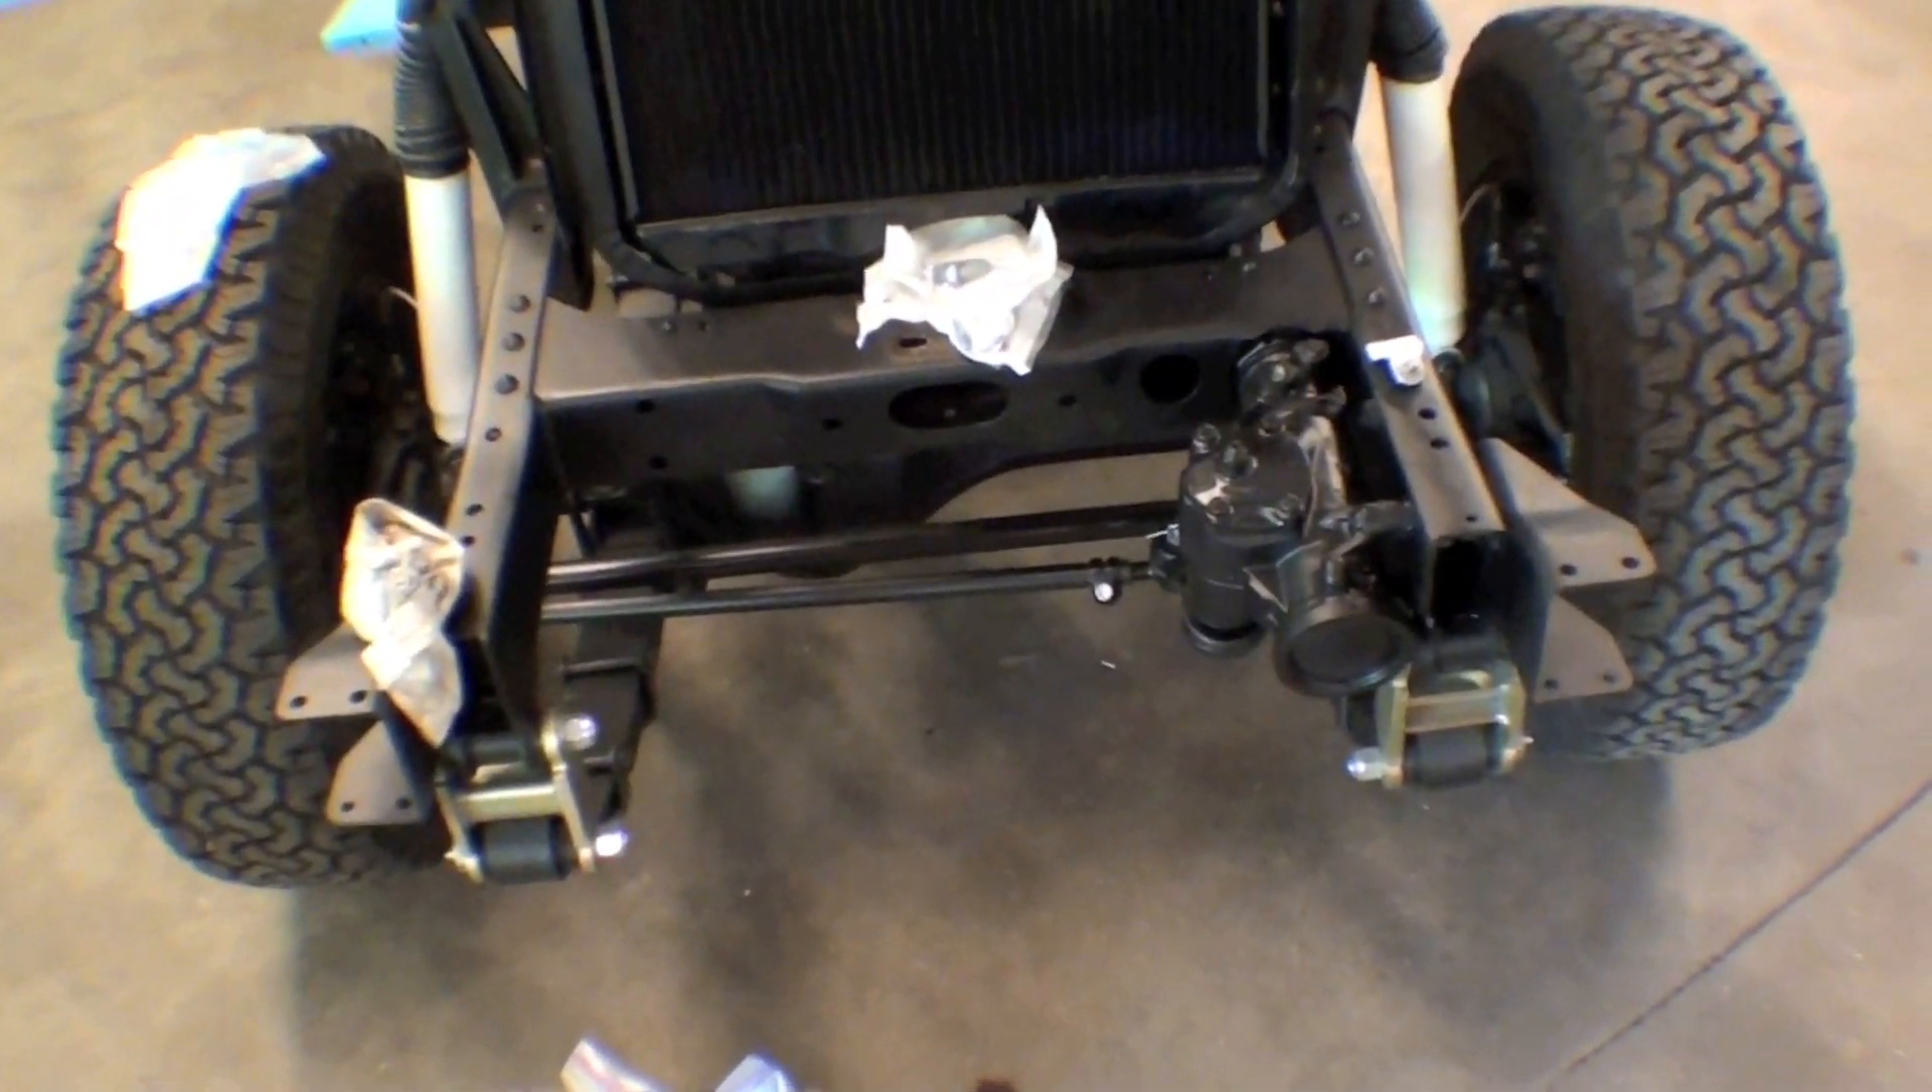Obviously we don't have the nose of the truck on but it'll fit fine with any front bumper that we have in here as far as this power steering goes.